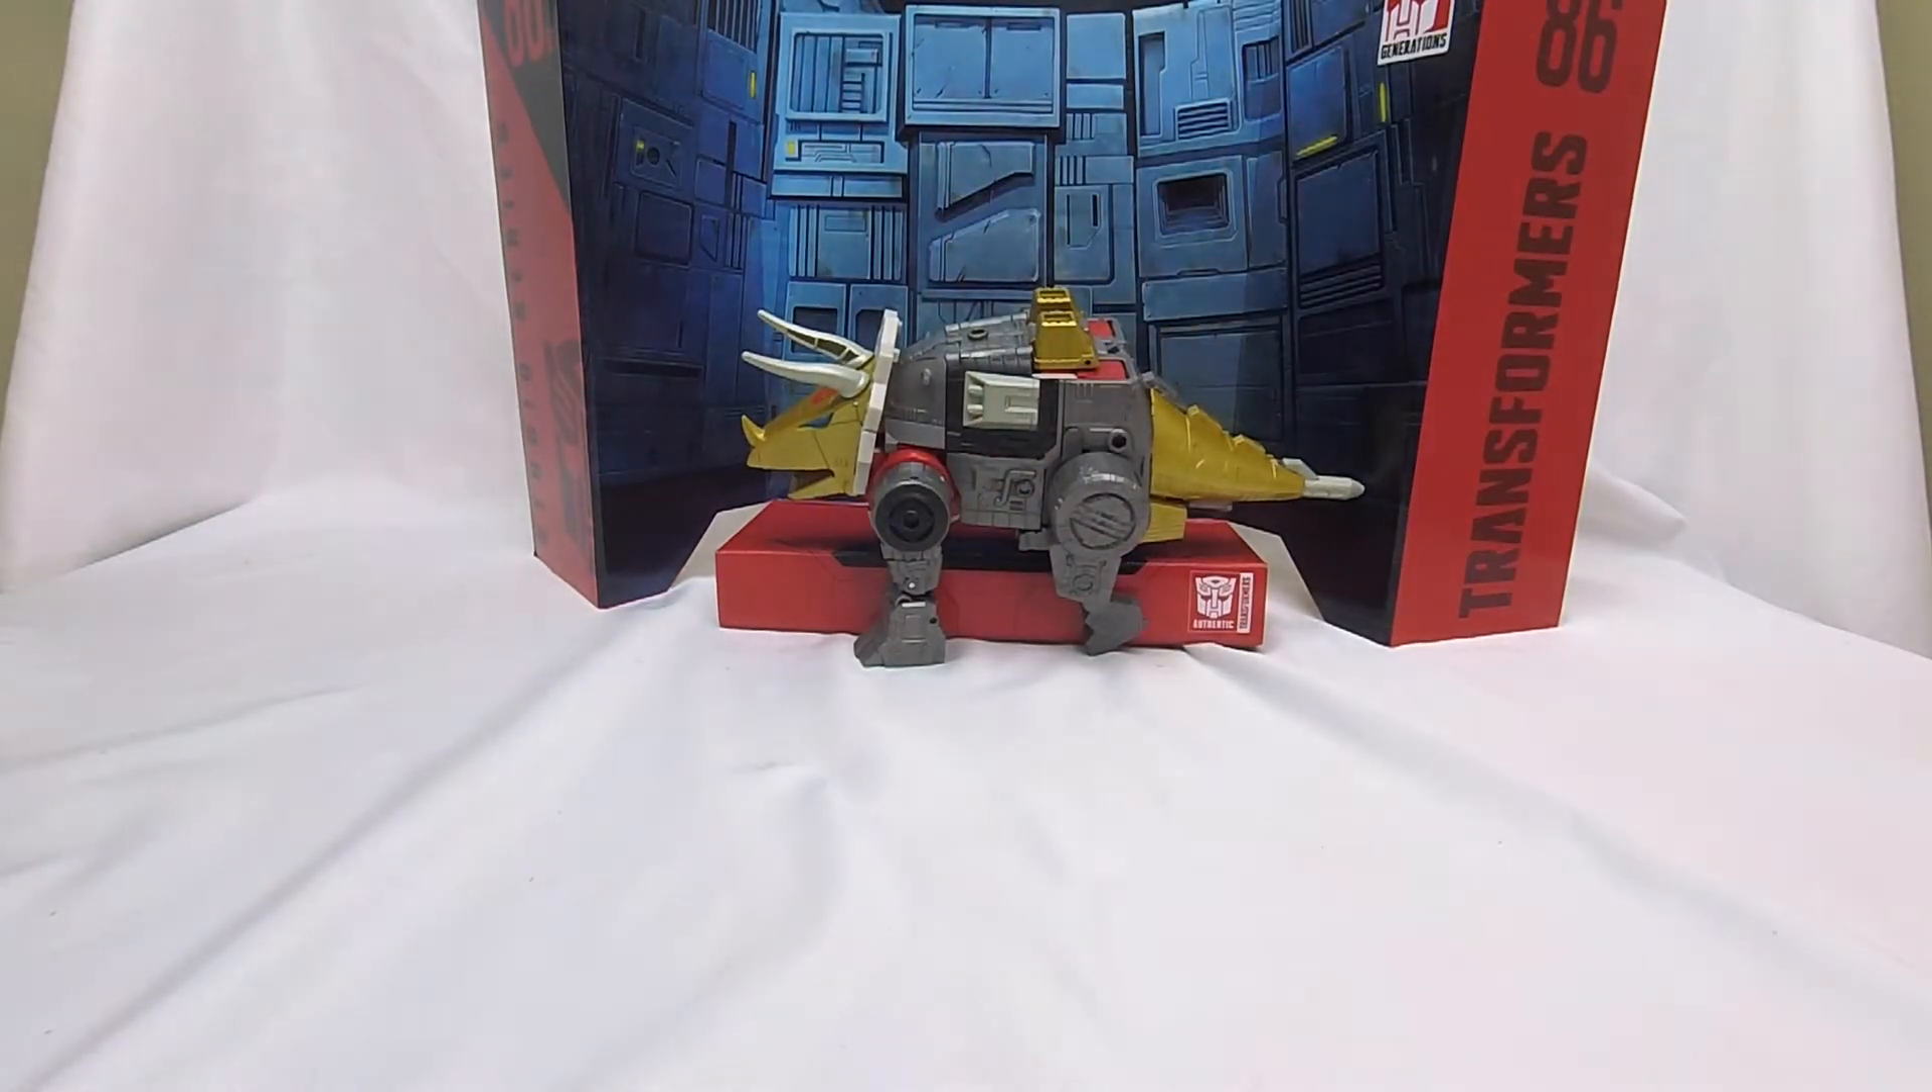I mean, look at like, he doesn't even fit on his own base in dinosaur mode because he's so big.